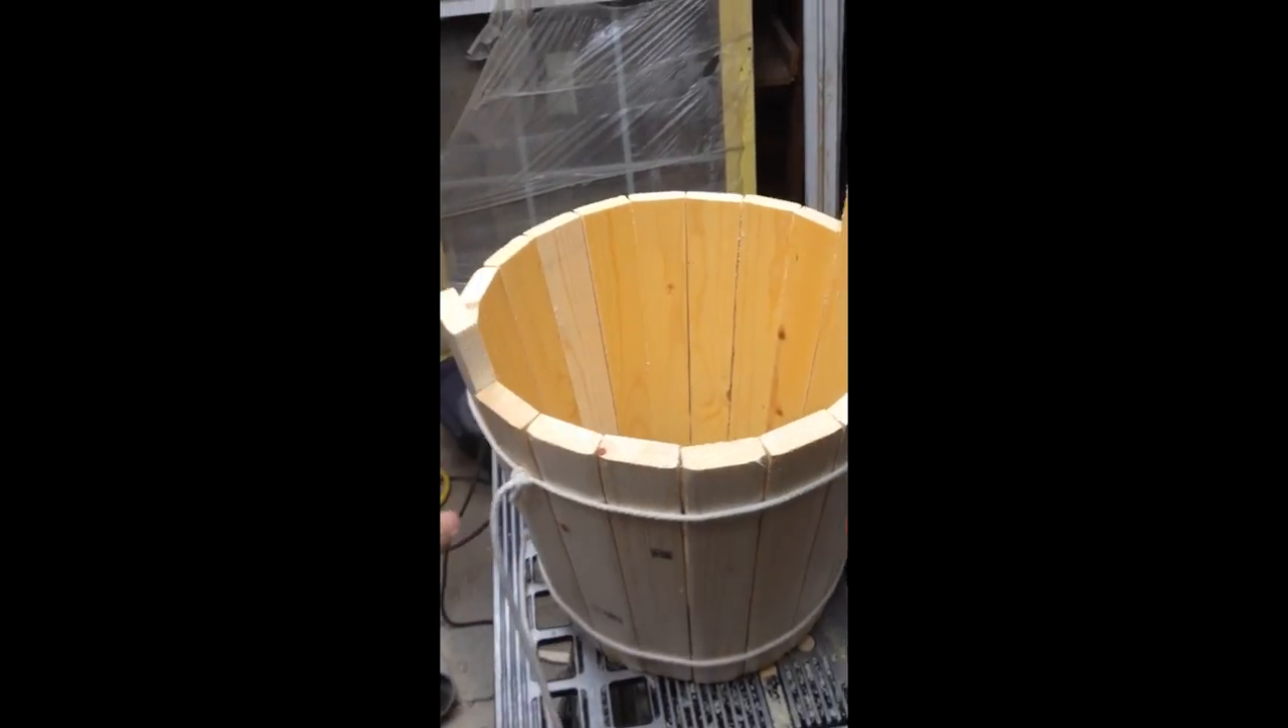Alrighty, so here is the main structure of the bucket put together.